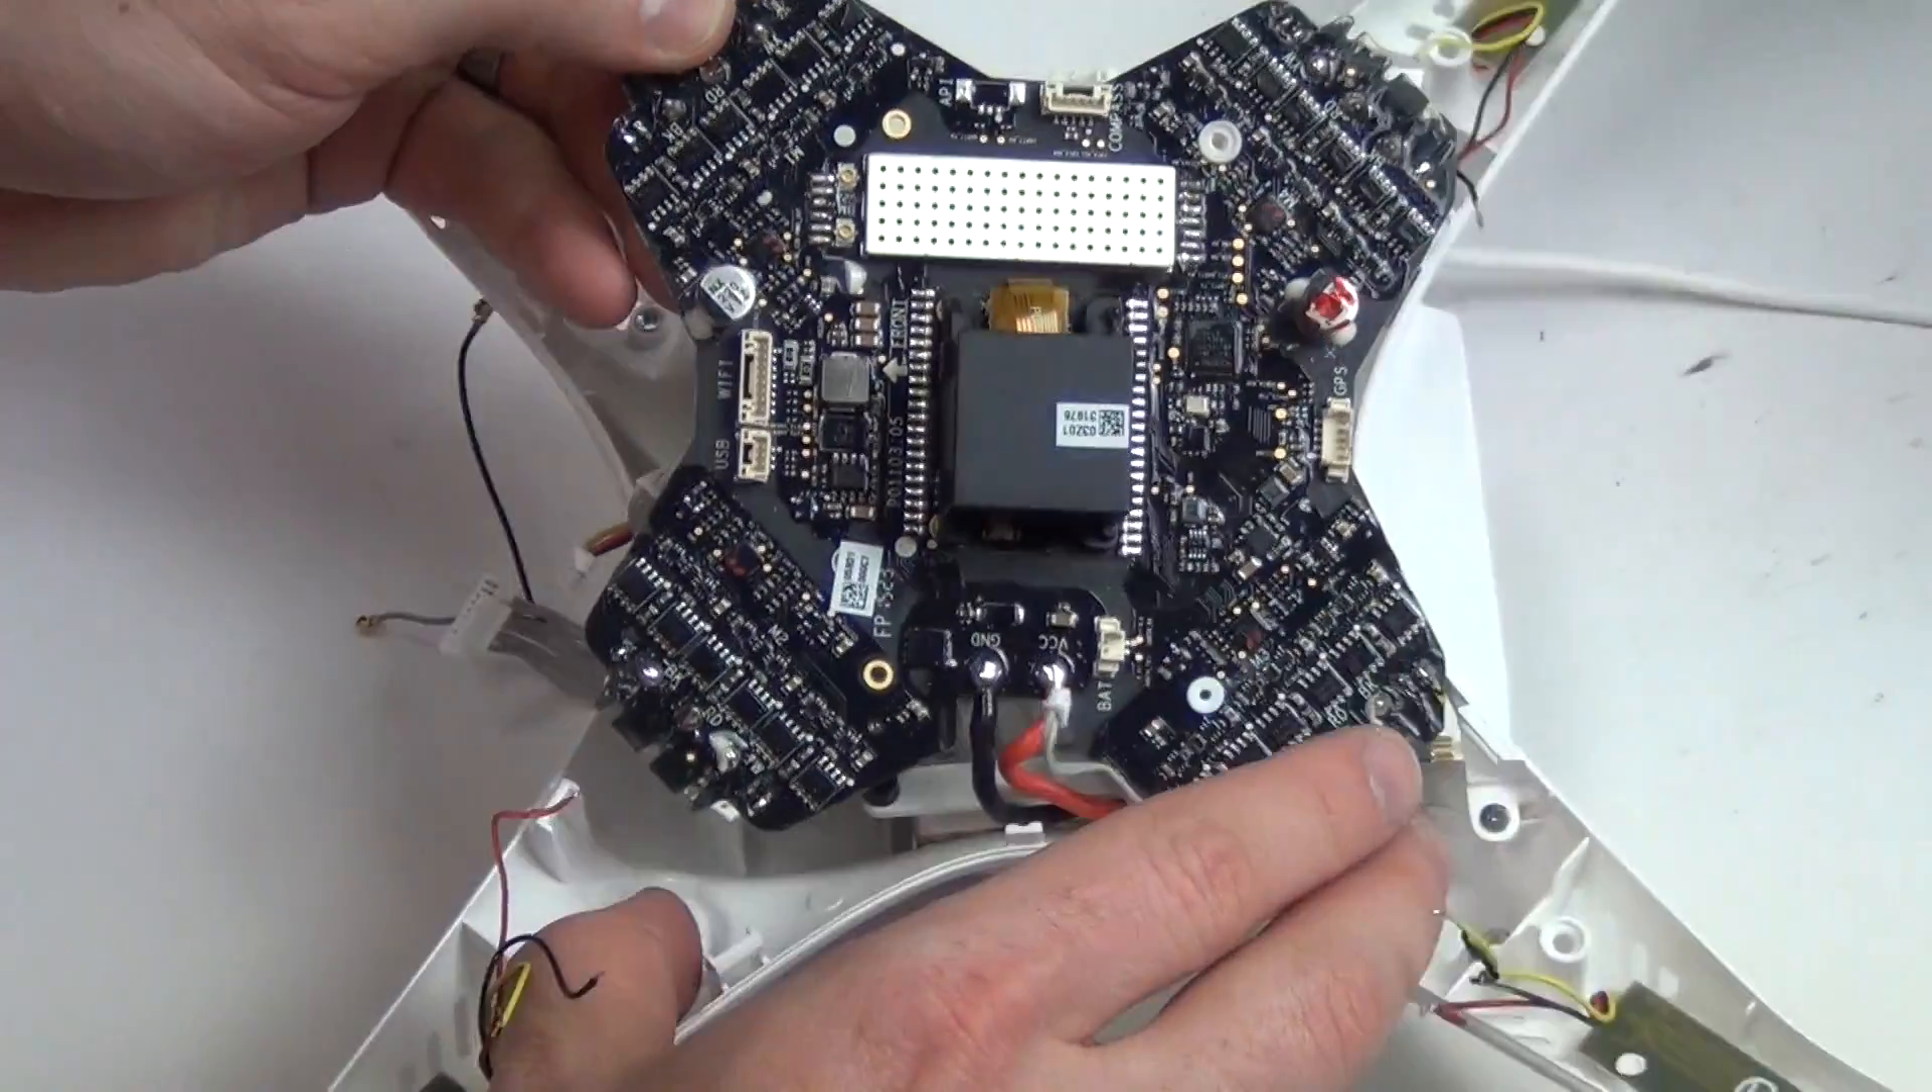The center board is now free except for the battery power wires.